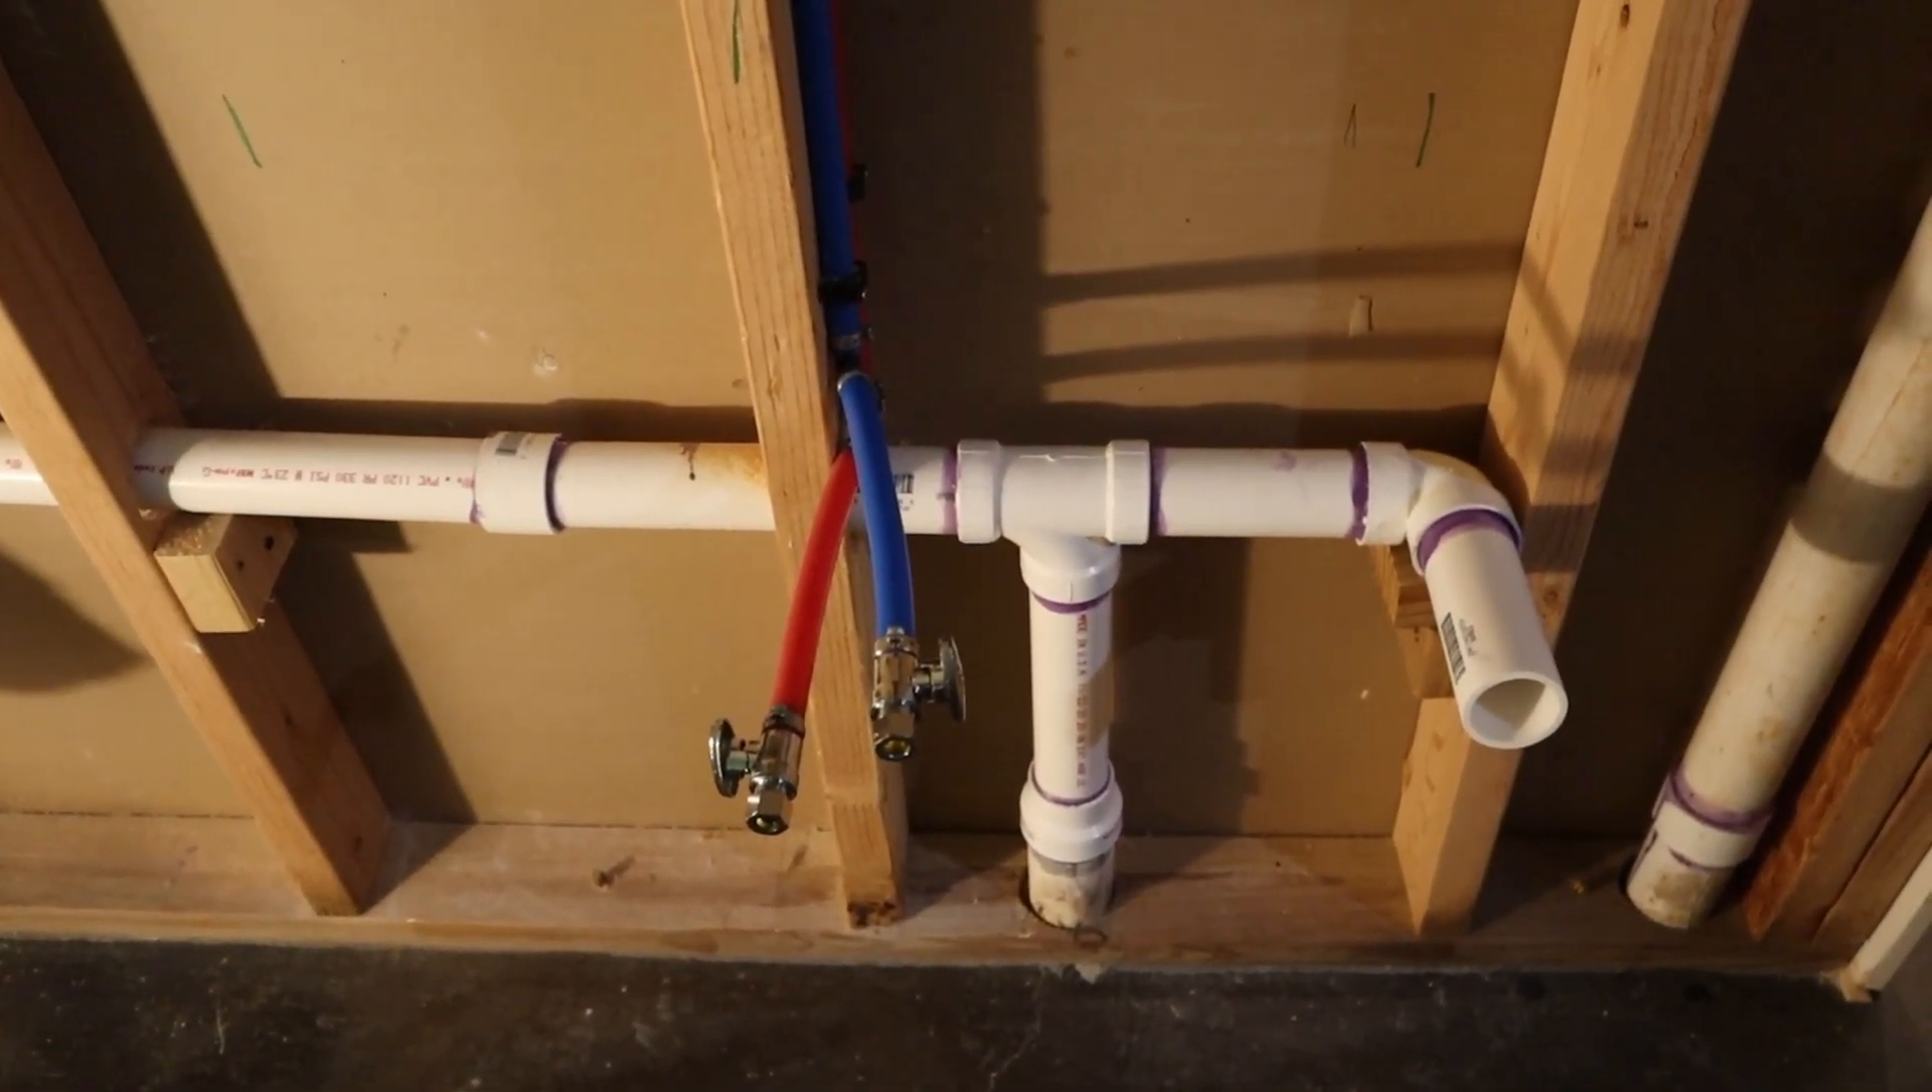I got all the drain pipes glued in and ready to go.